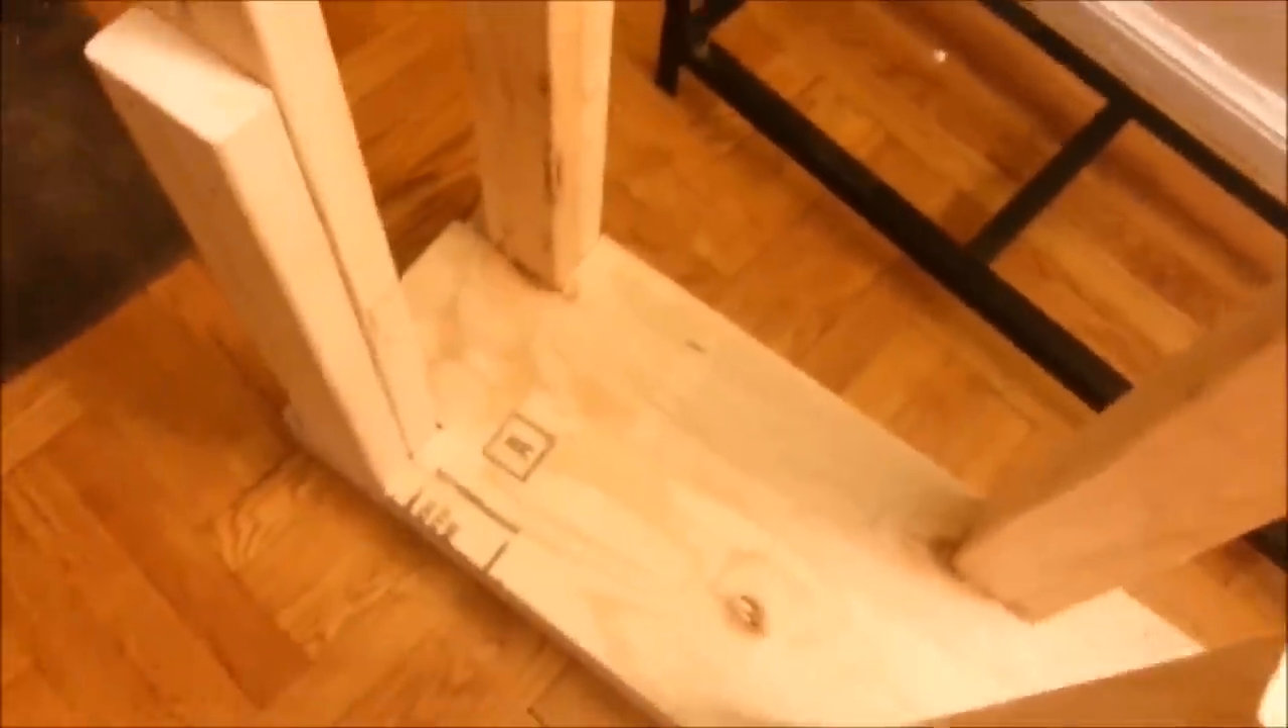I decided to do the same kind of posts from the corners in the middle and you could see I dropped the bottom piece in.